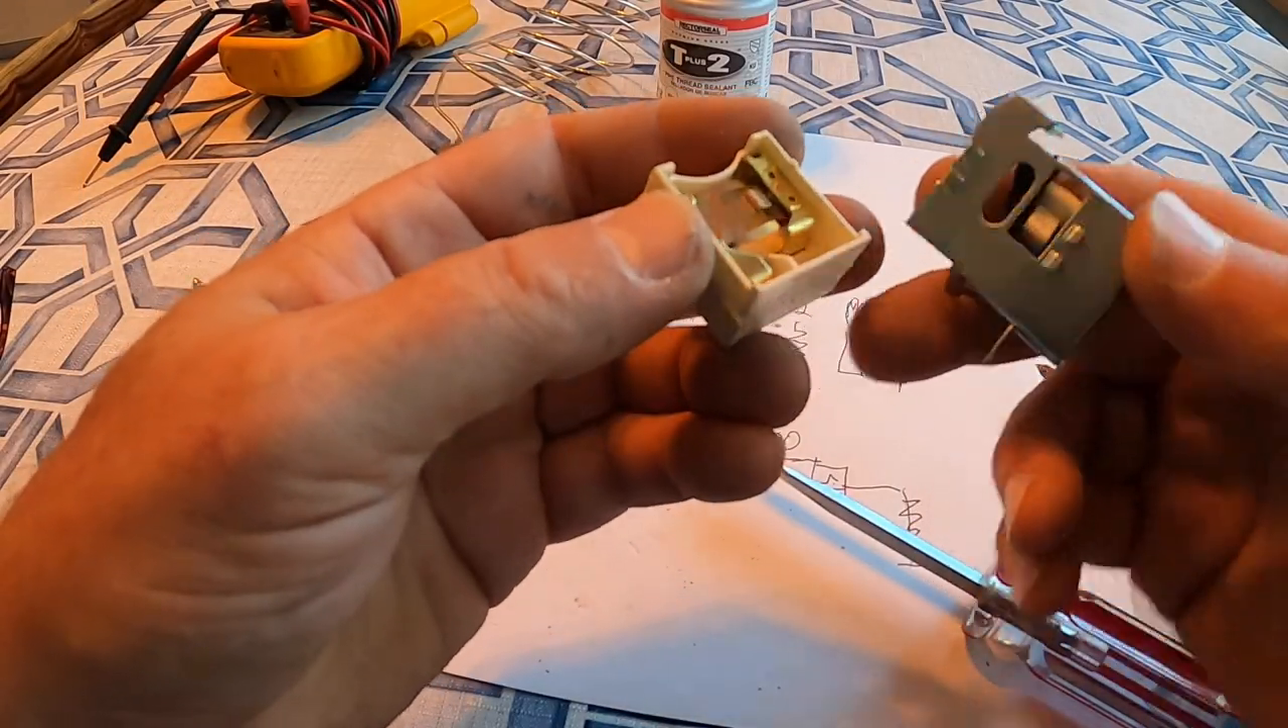Here we've got the, uh, top assembly off and little contacts in here.